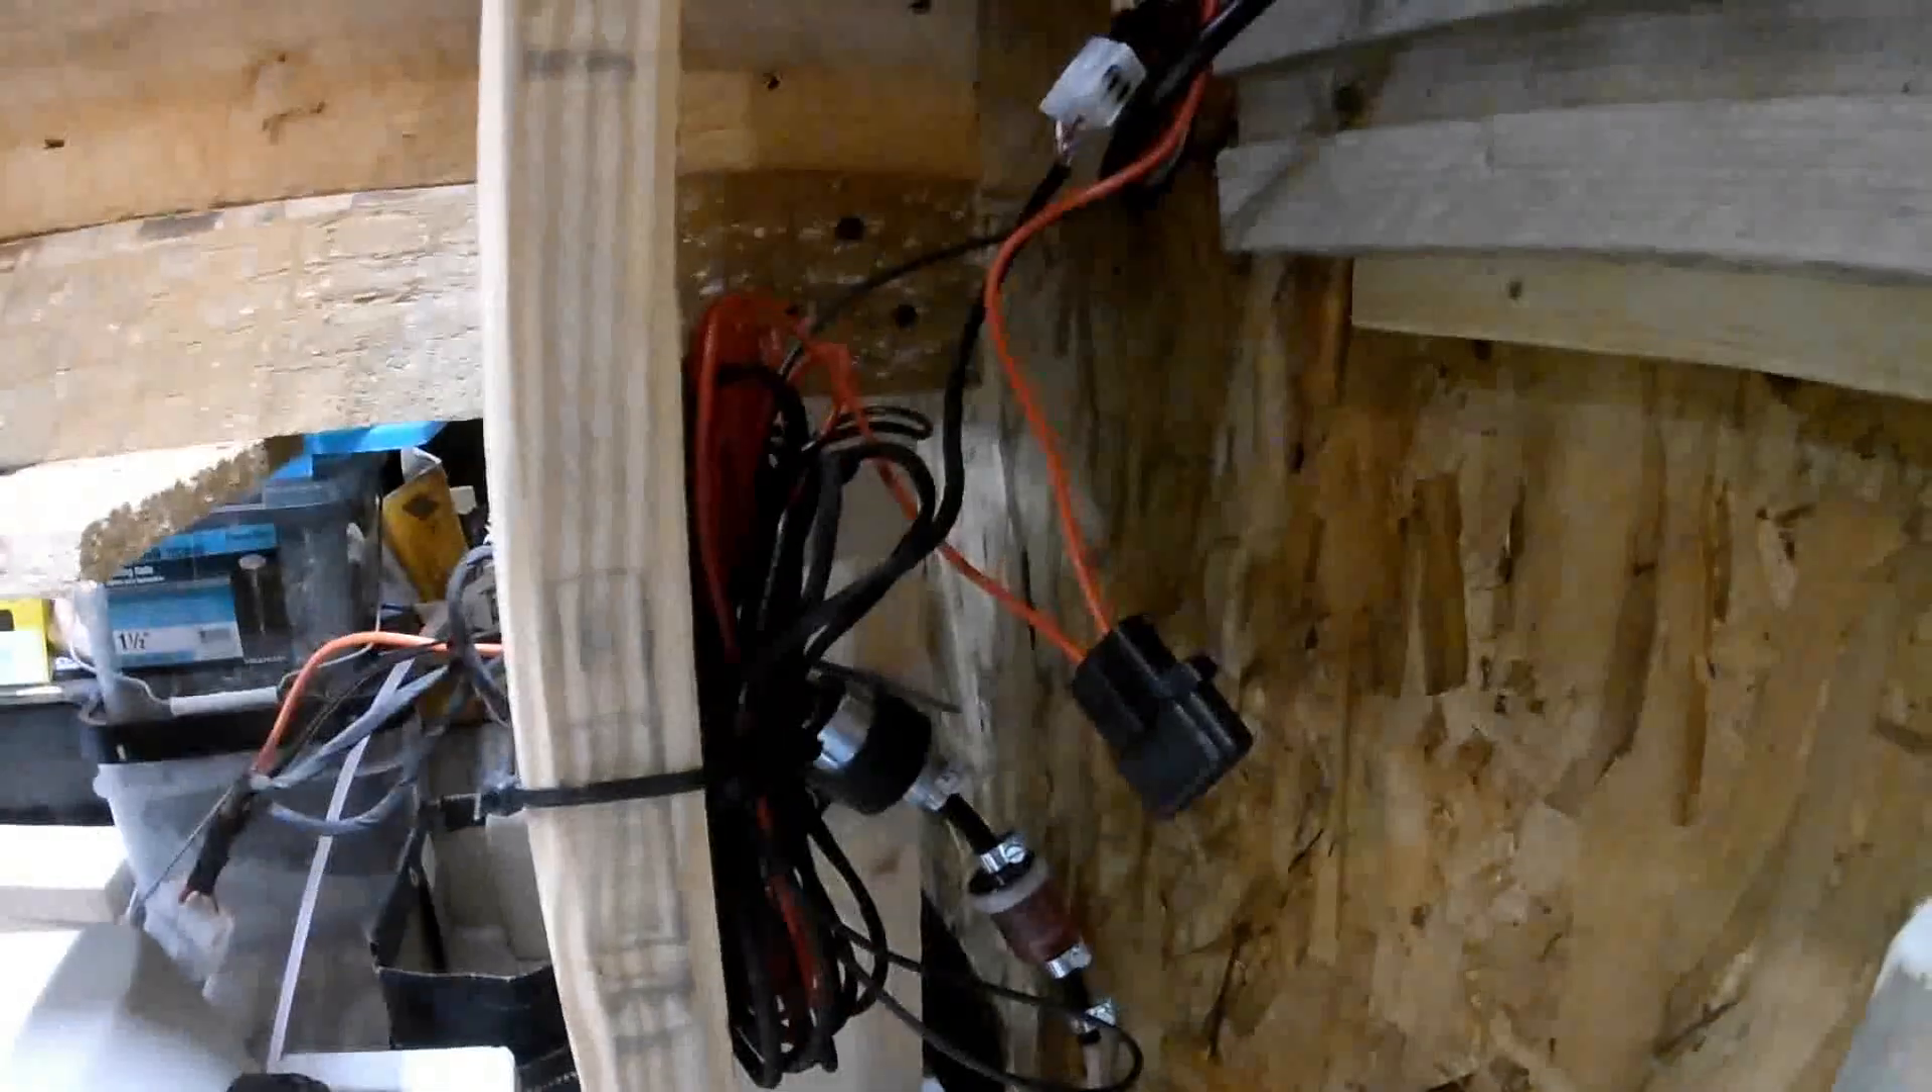All my wiring is tucked in the back there and zip tied out of the way.